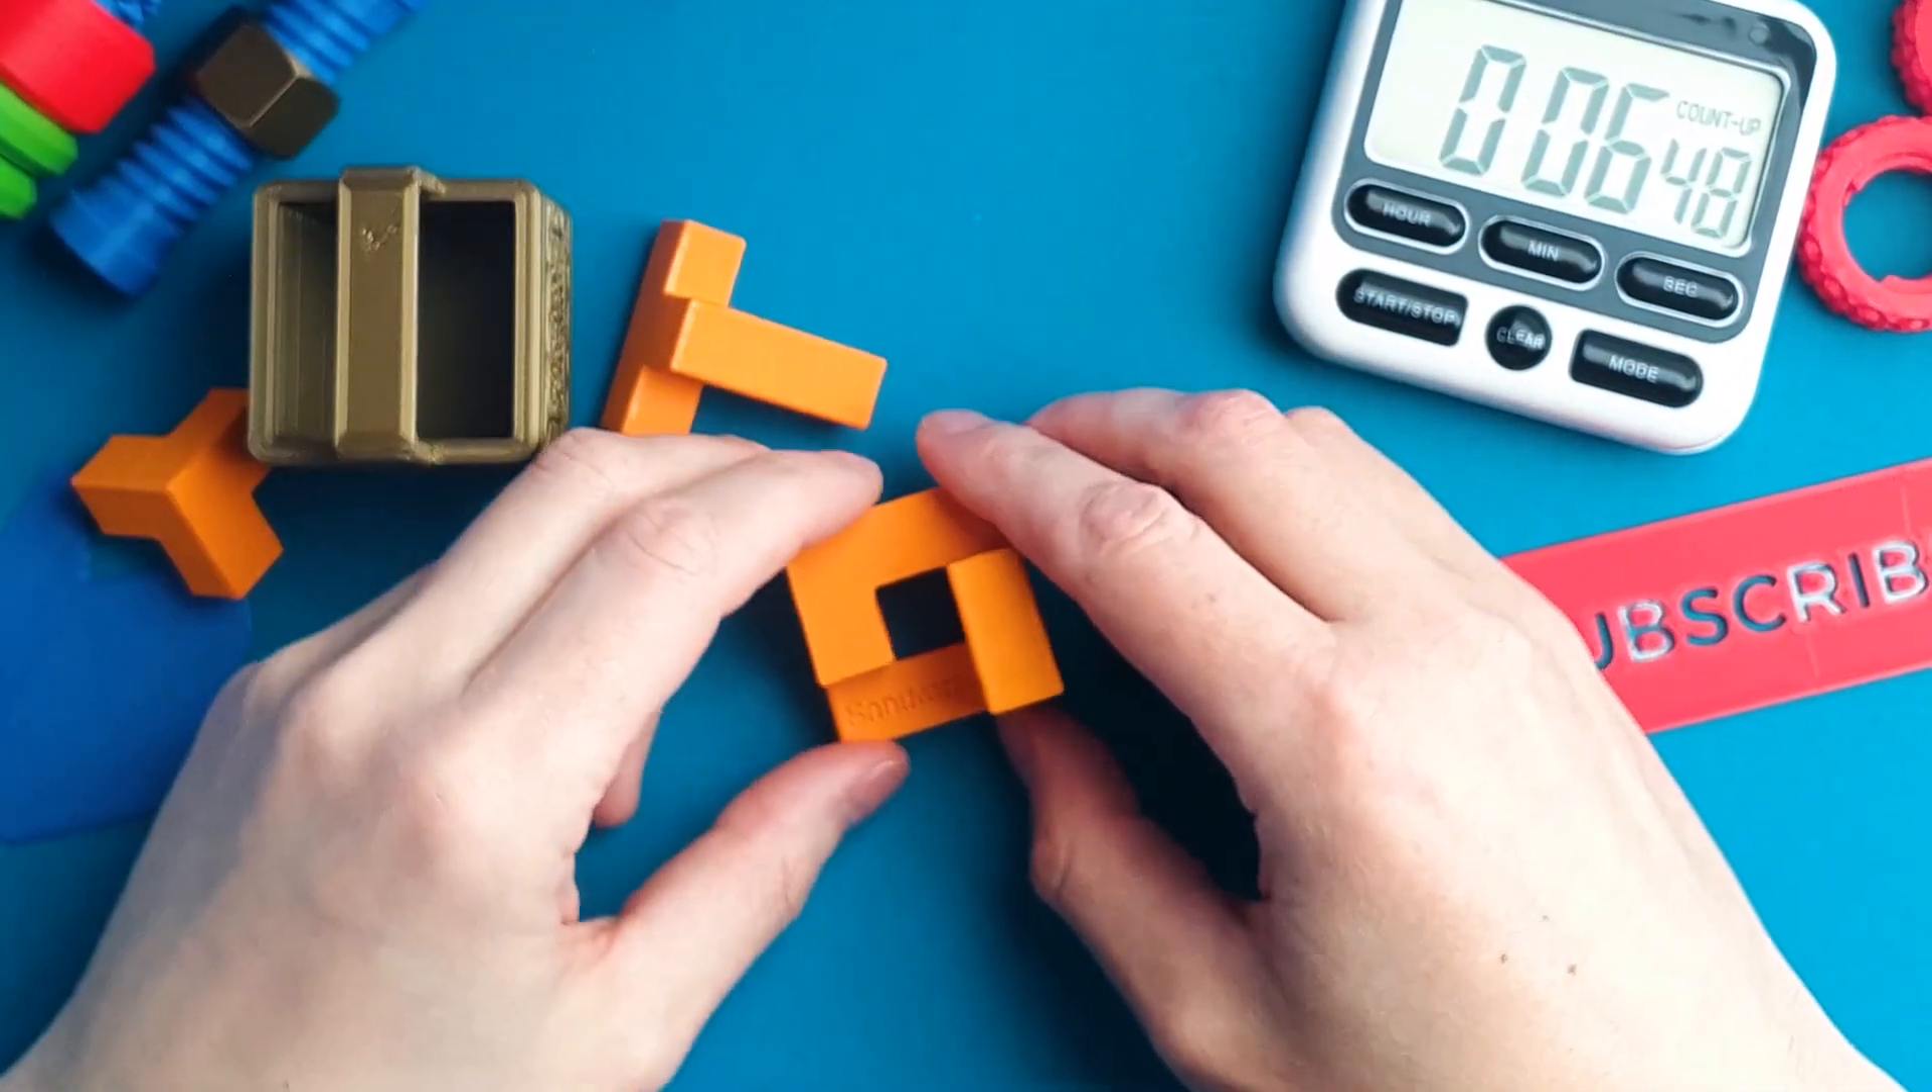And then I have only a couple of parts left.